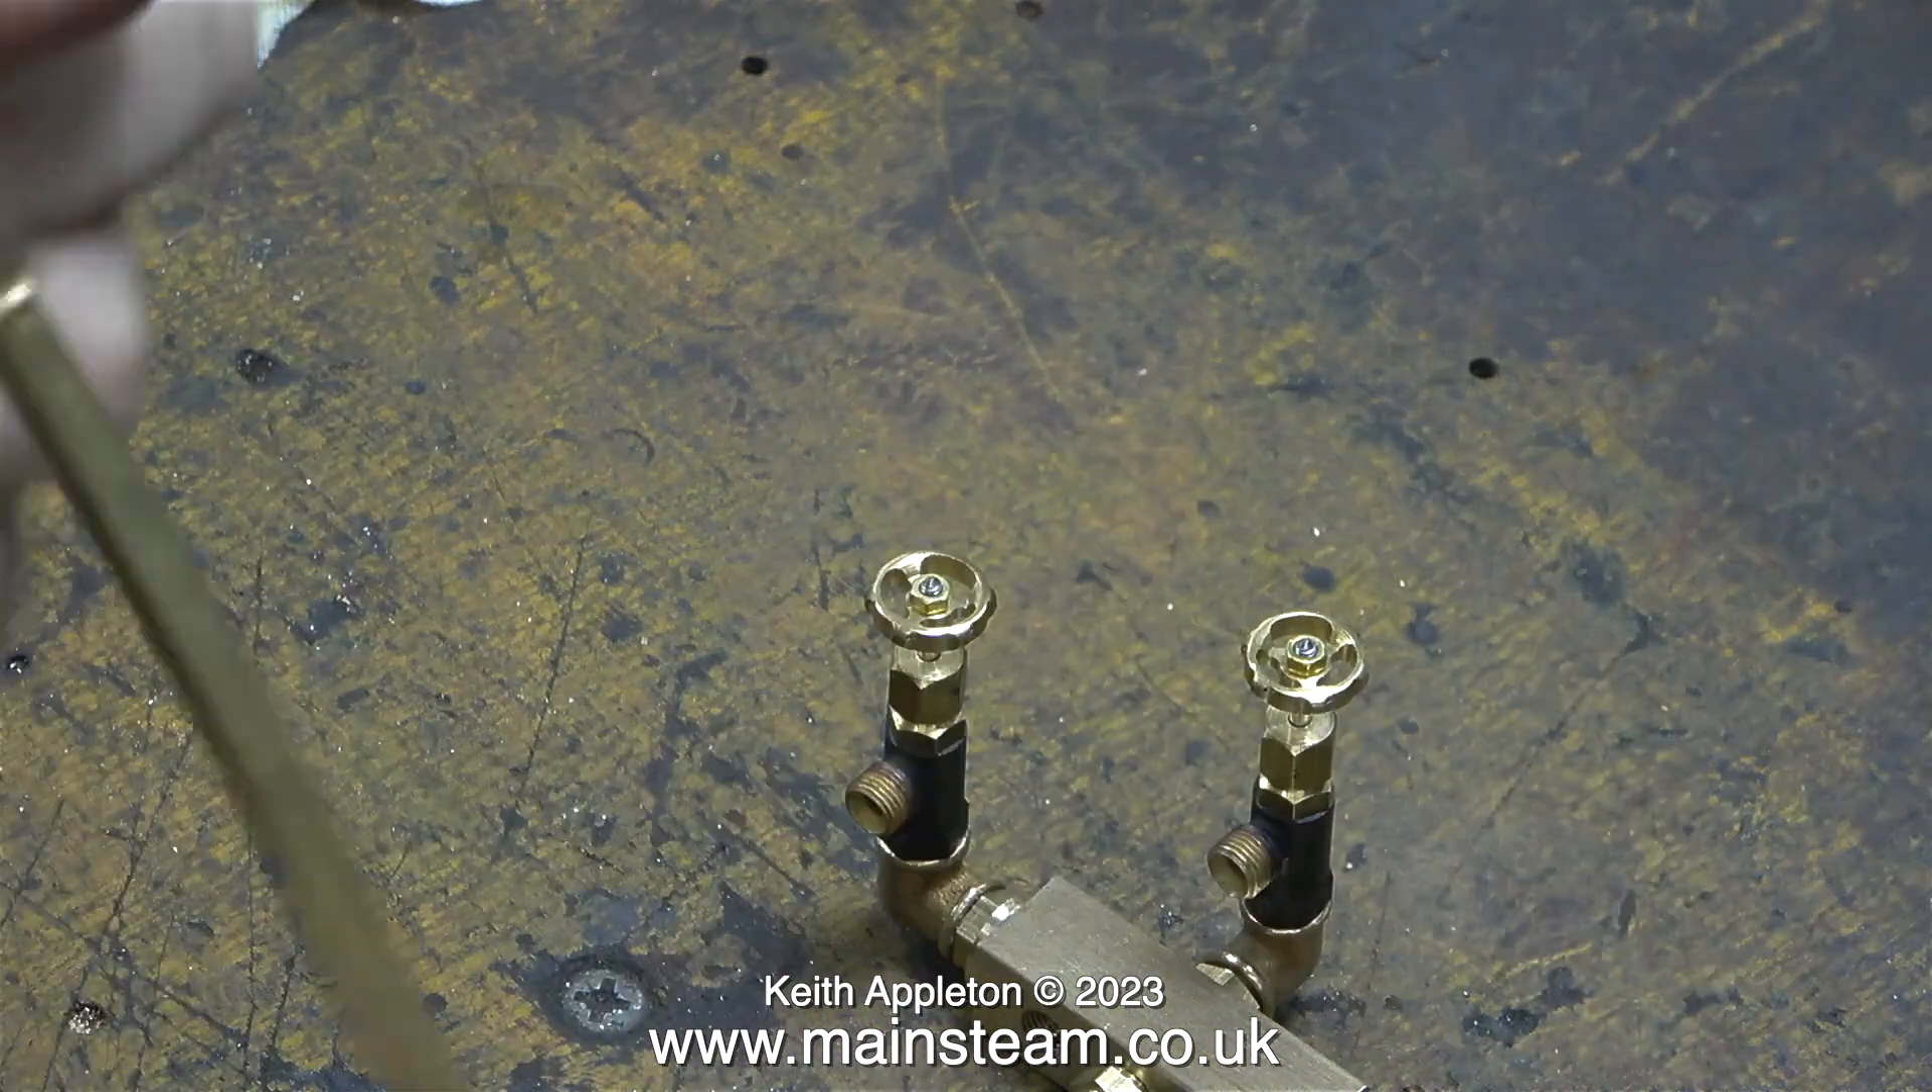Here you can see two taps in position.